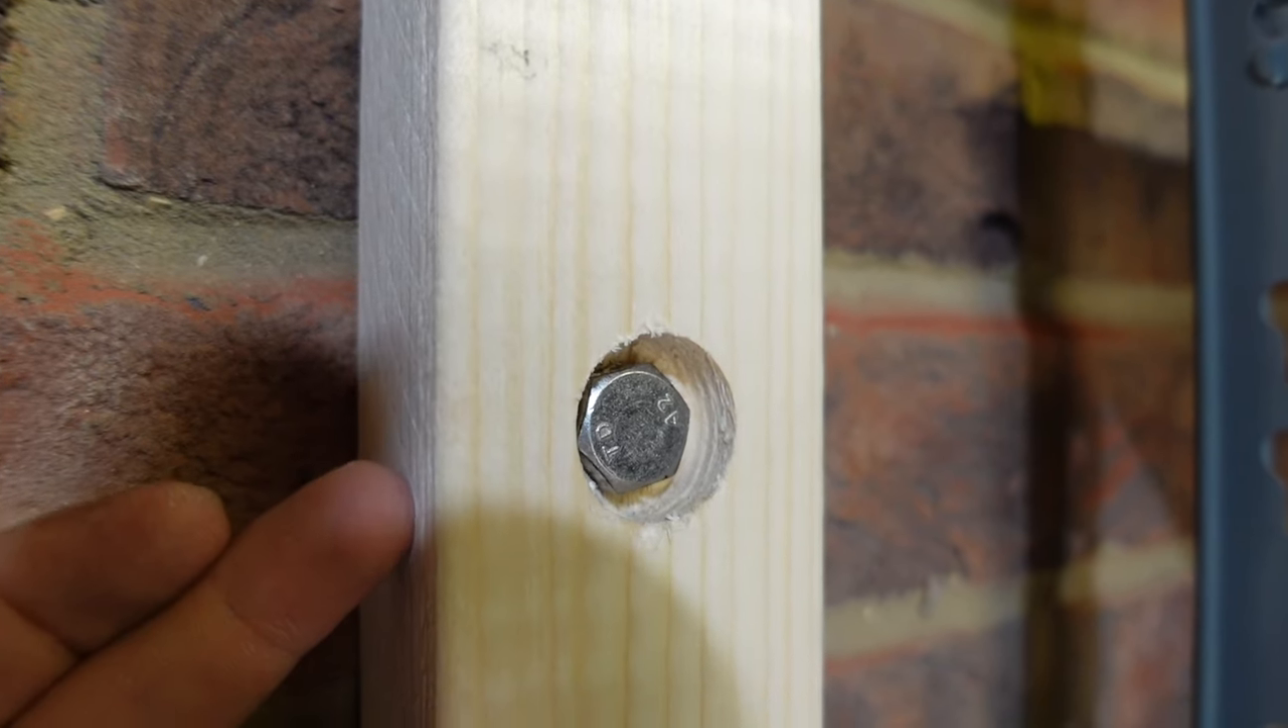The head of the bolt is recessed in the piece of wood.